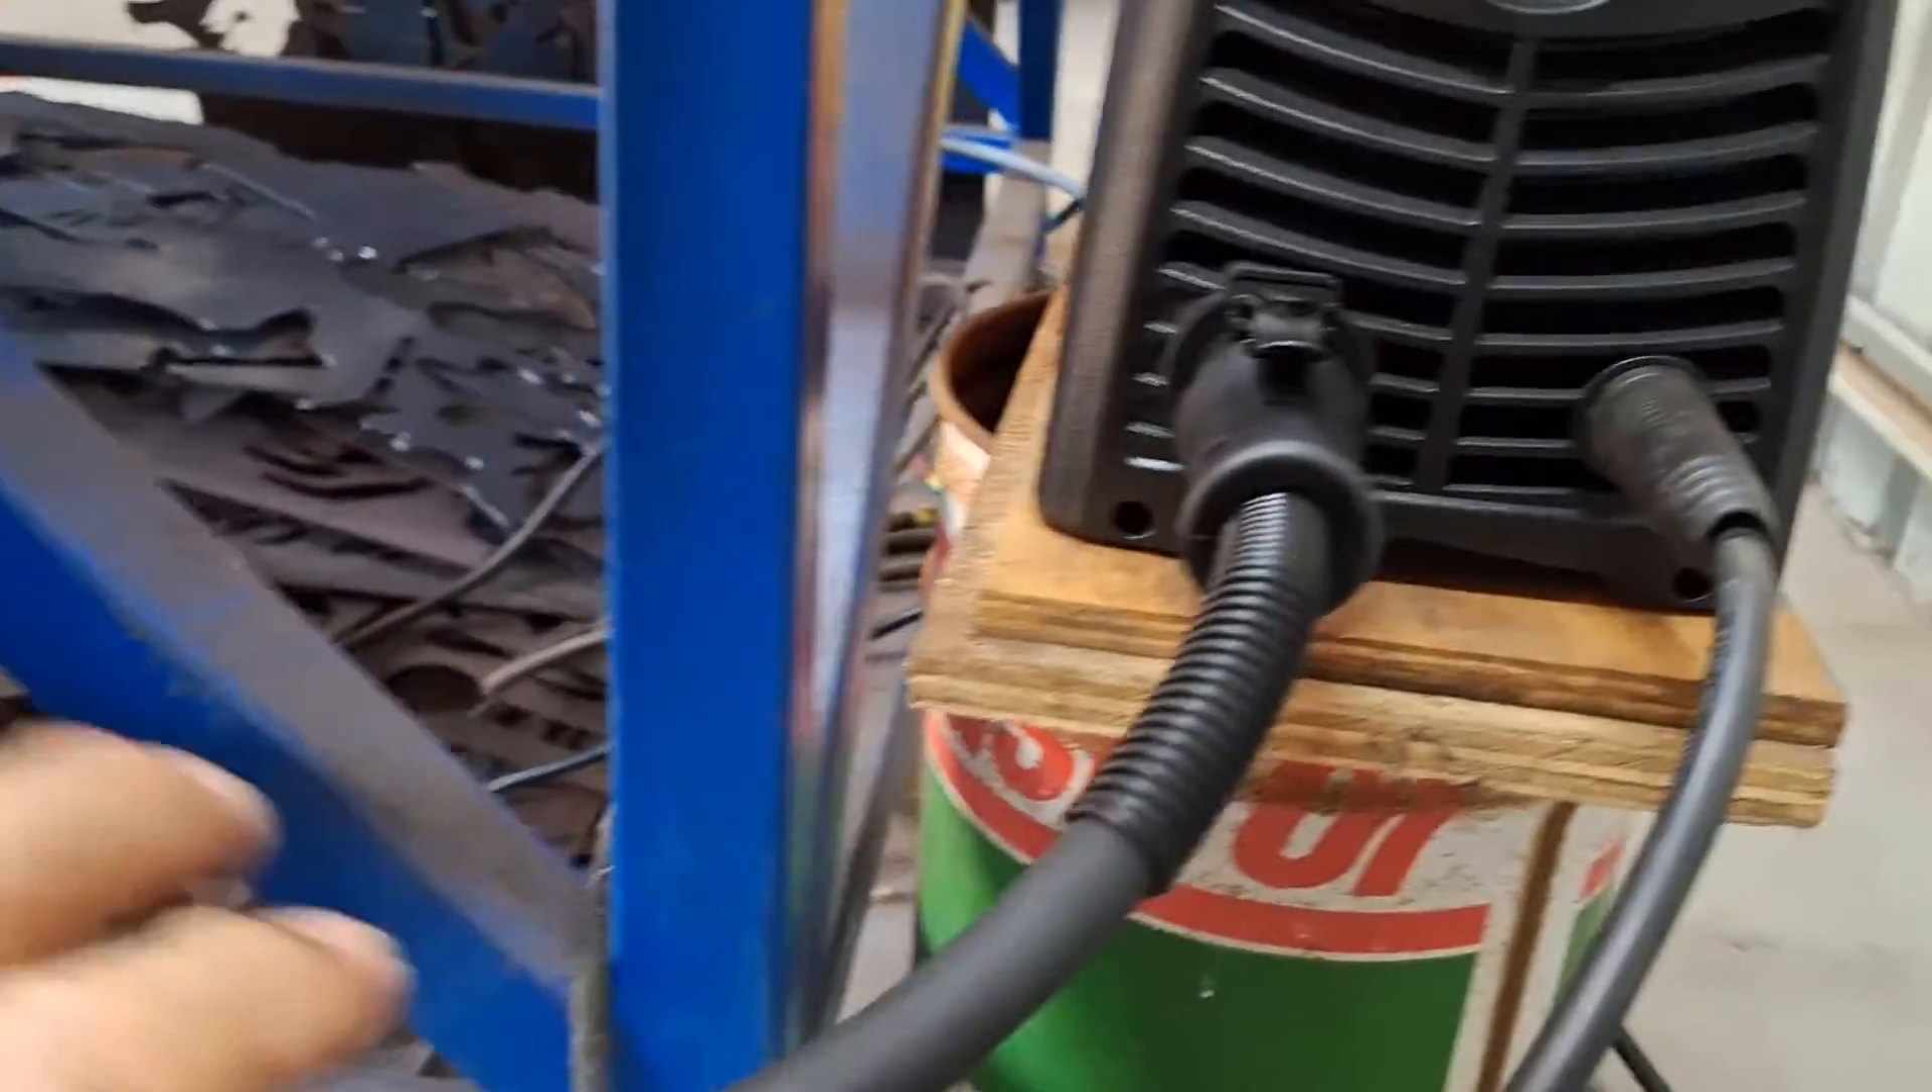So I've connected the torch cable into the machine and as I mentioned earlier this has got this sort of self locking clip.